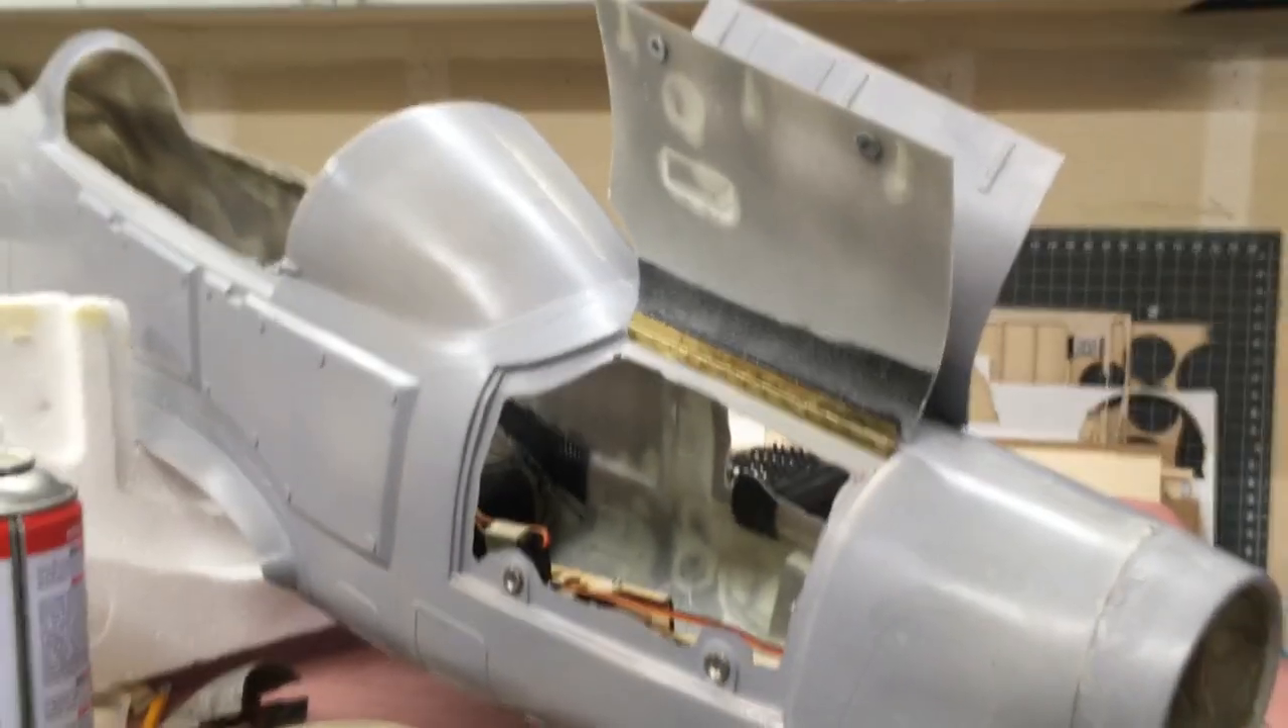I previously uh fit uh the left hand door as you can see and it helps me just push through from the inside uh to release the new new door that we've just installed.